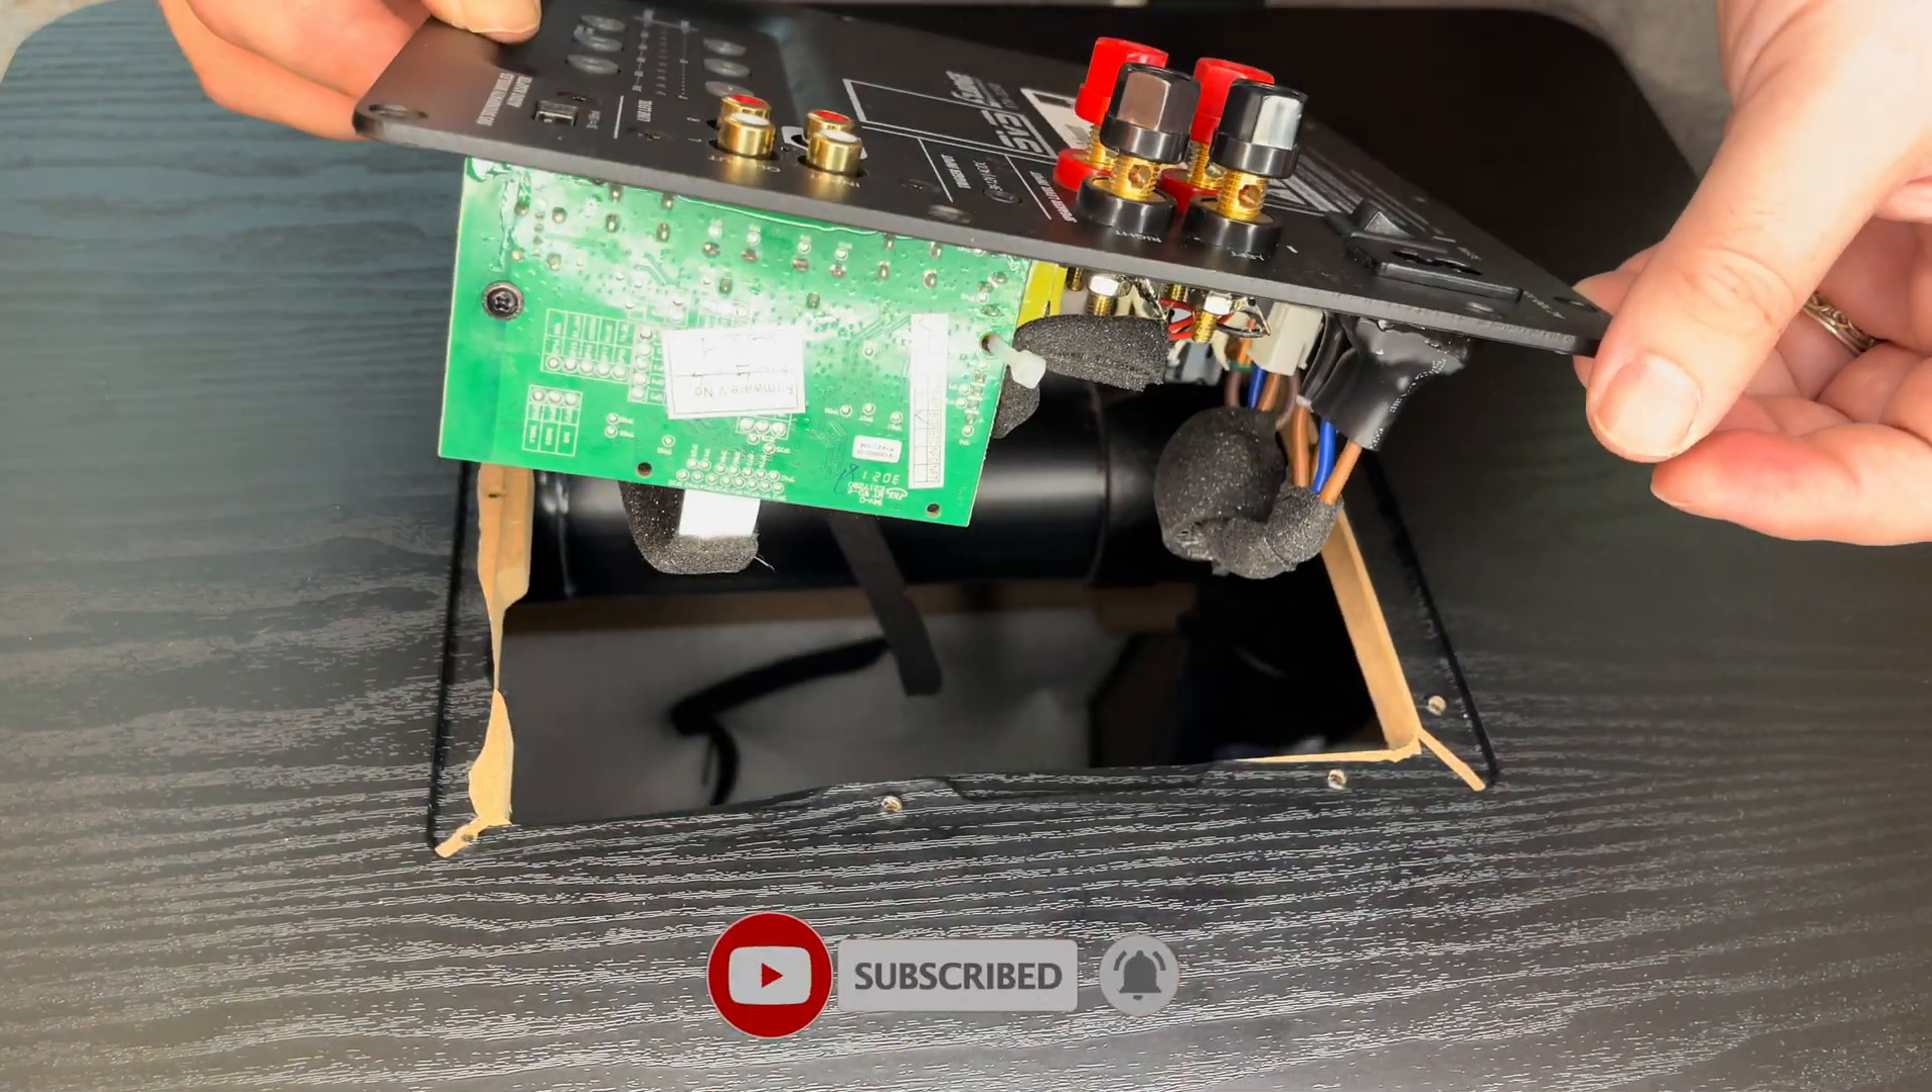What worked in the end for me was to very carefully grab two of the speaker terminals with both hands and lift the amplifier out of the case and there it is, the entire amplifier mounted onto the backplate.